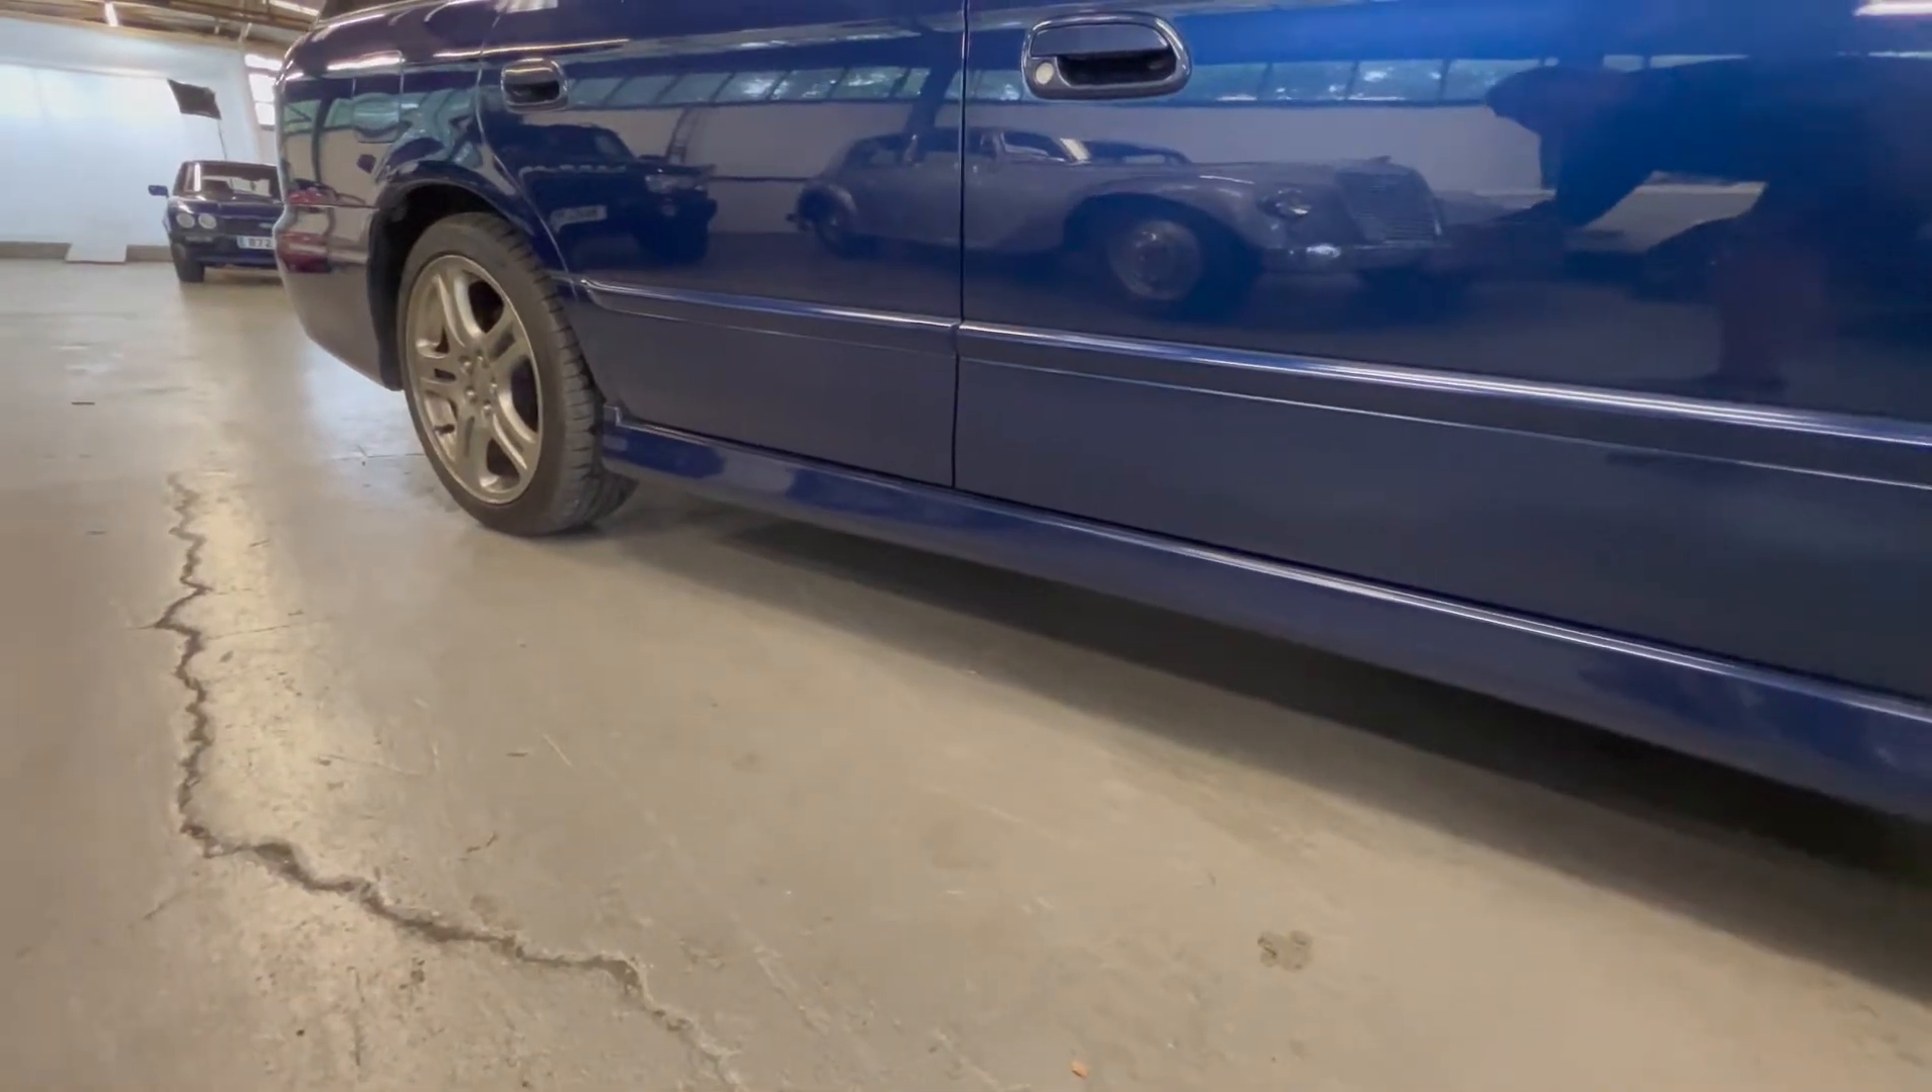You can see the side skirt on the bottom that fits nice and straight it's not wonky or anything like that.